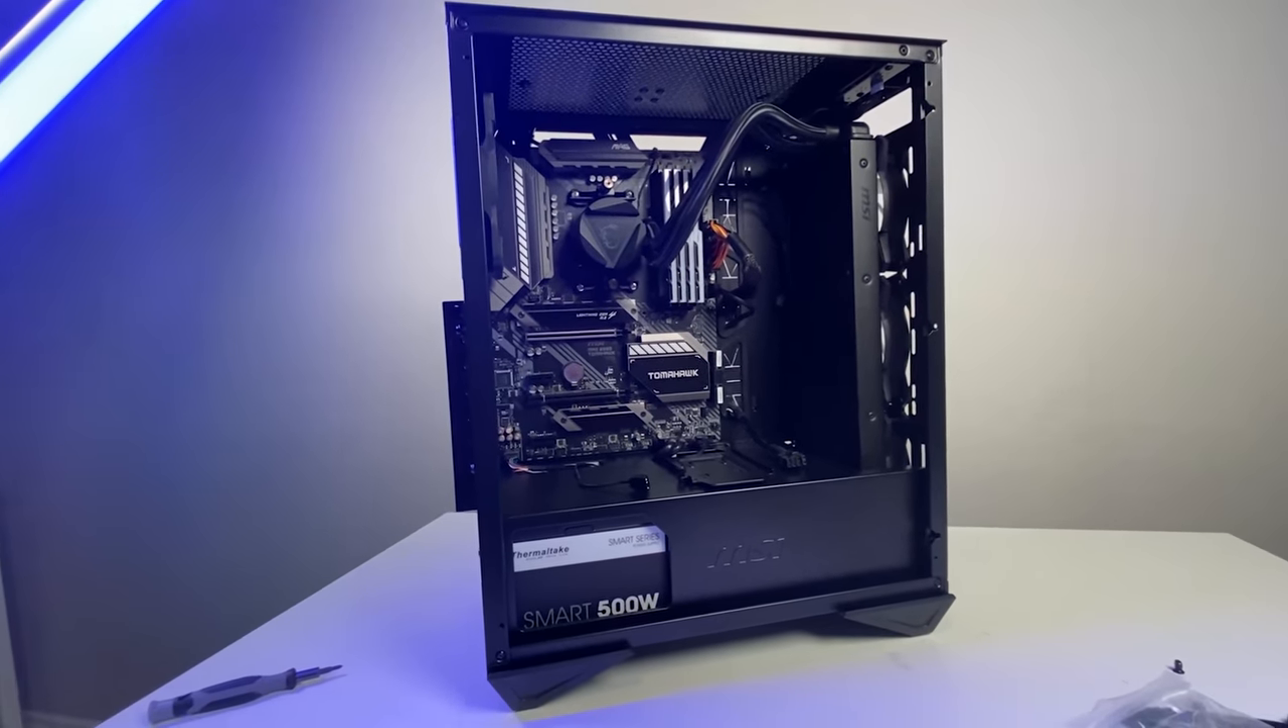So I installed the power supply here down here.